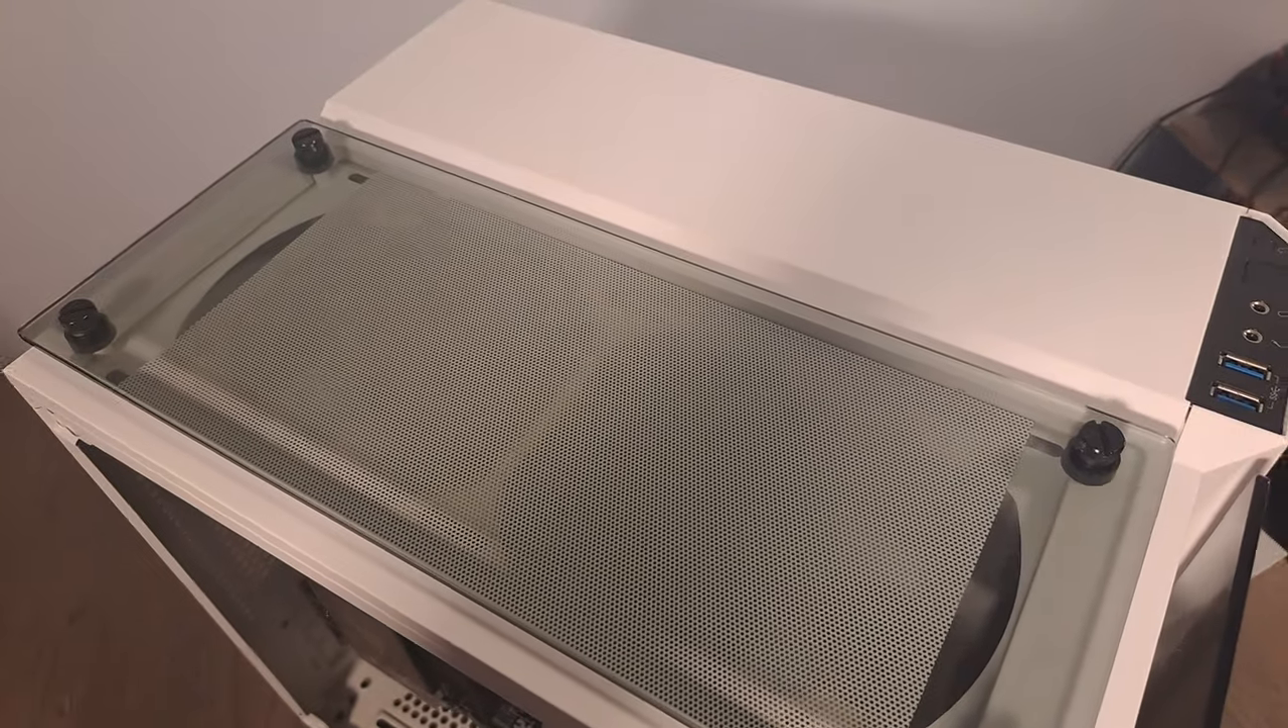All right top glass panel is back on.